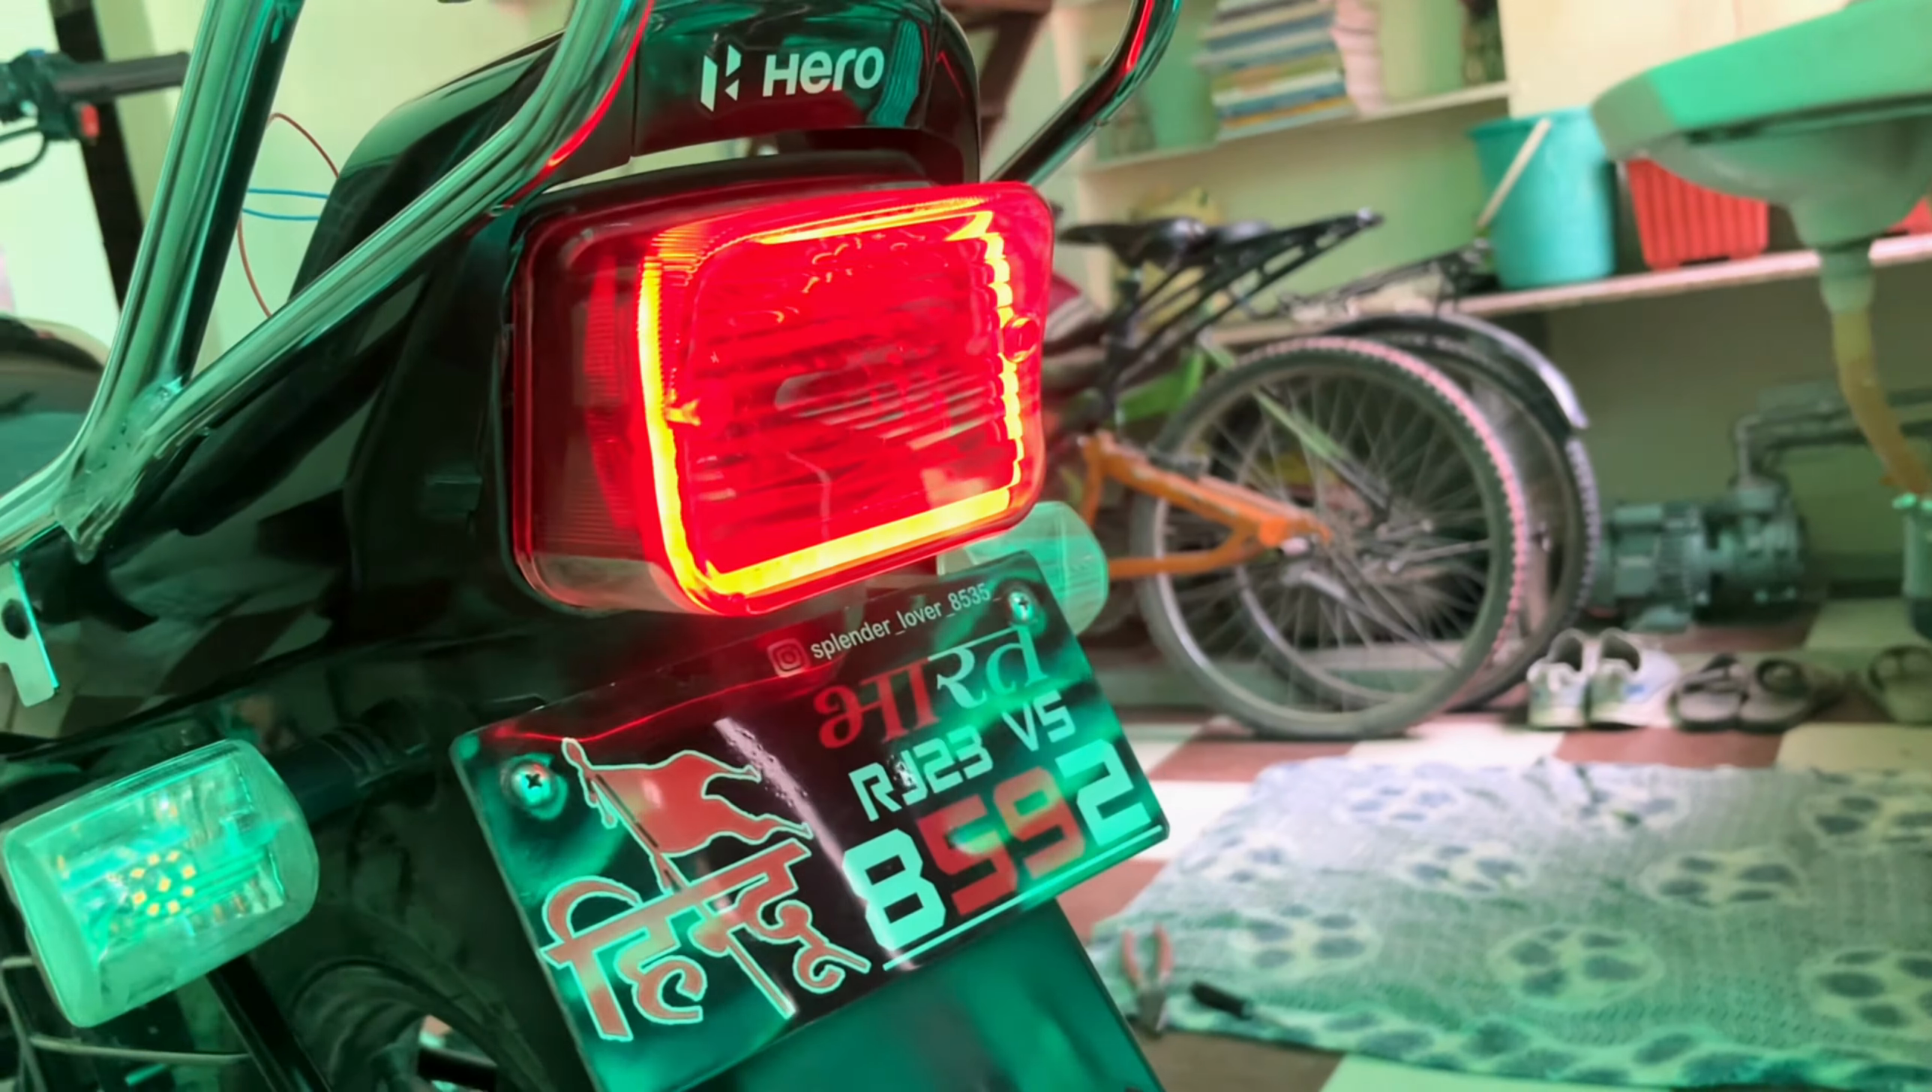जो अपनी बैक लाइट थी वह भी लग चुकी है।